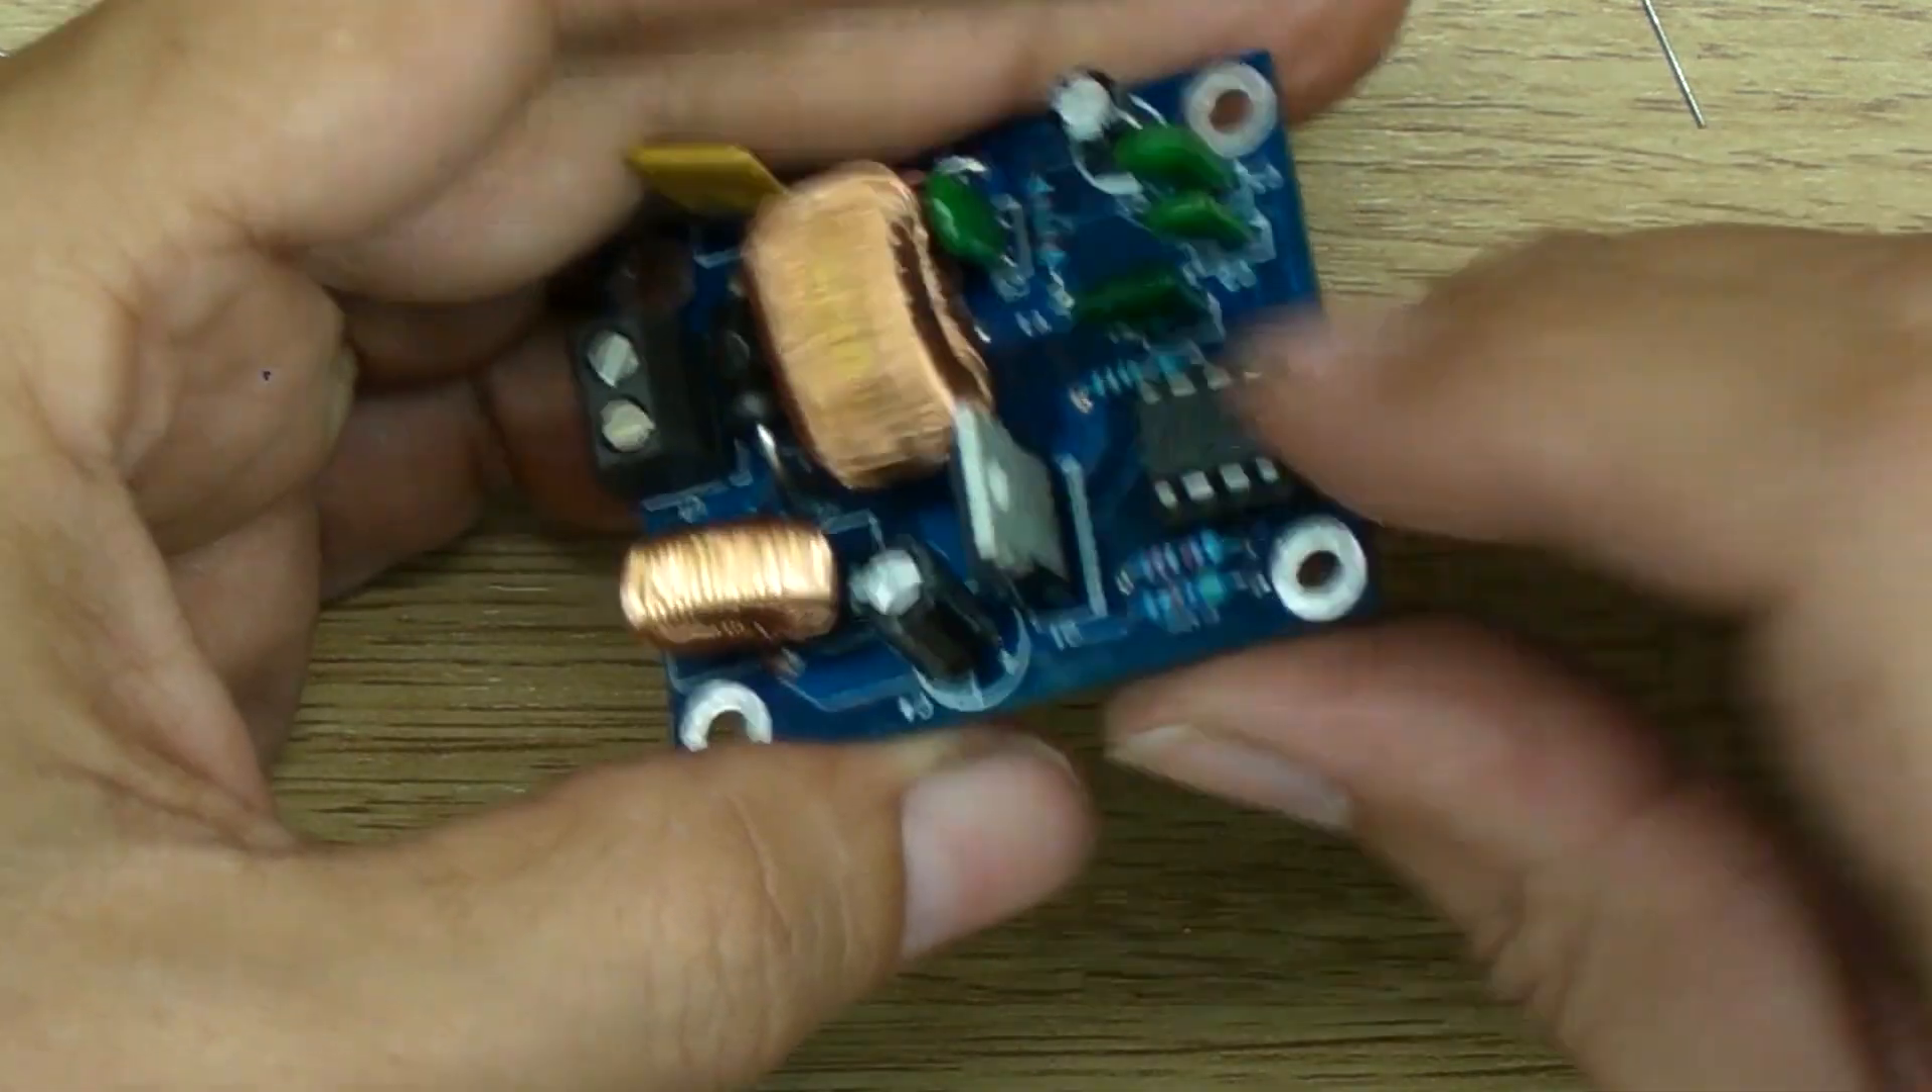Ecco fatto. E il desolfatore è montato.